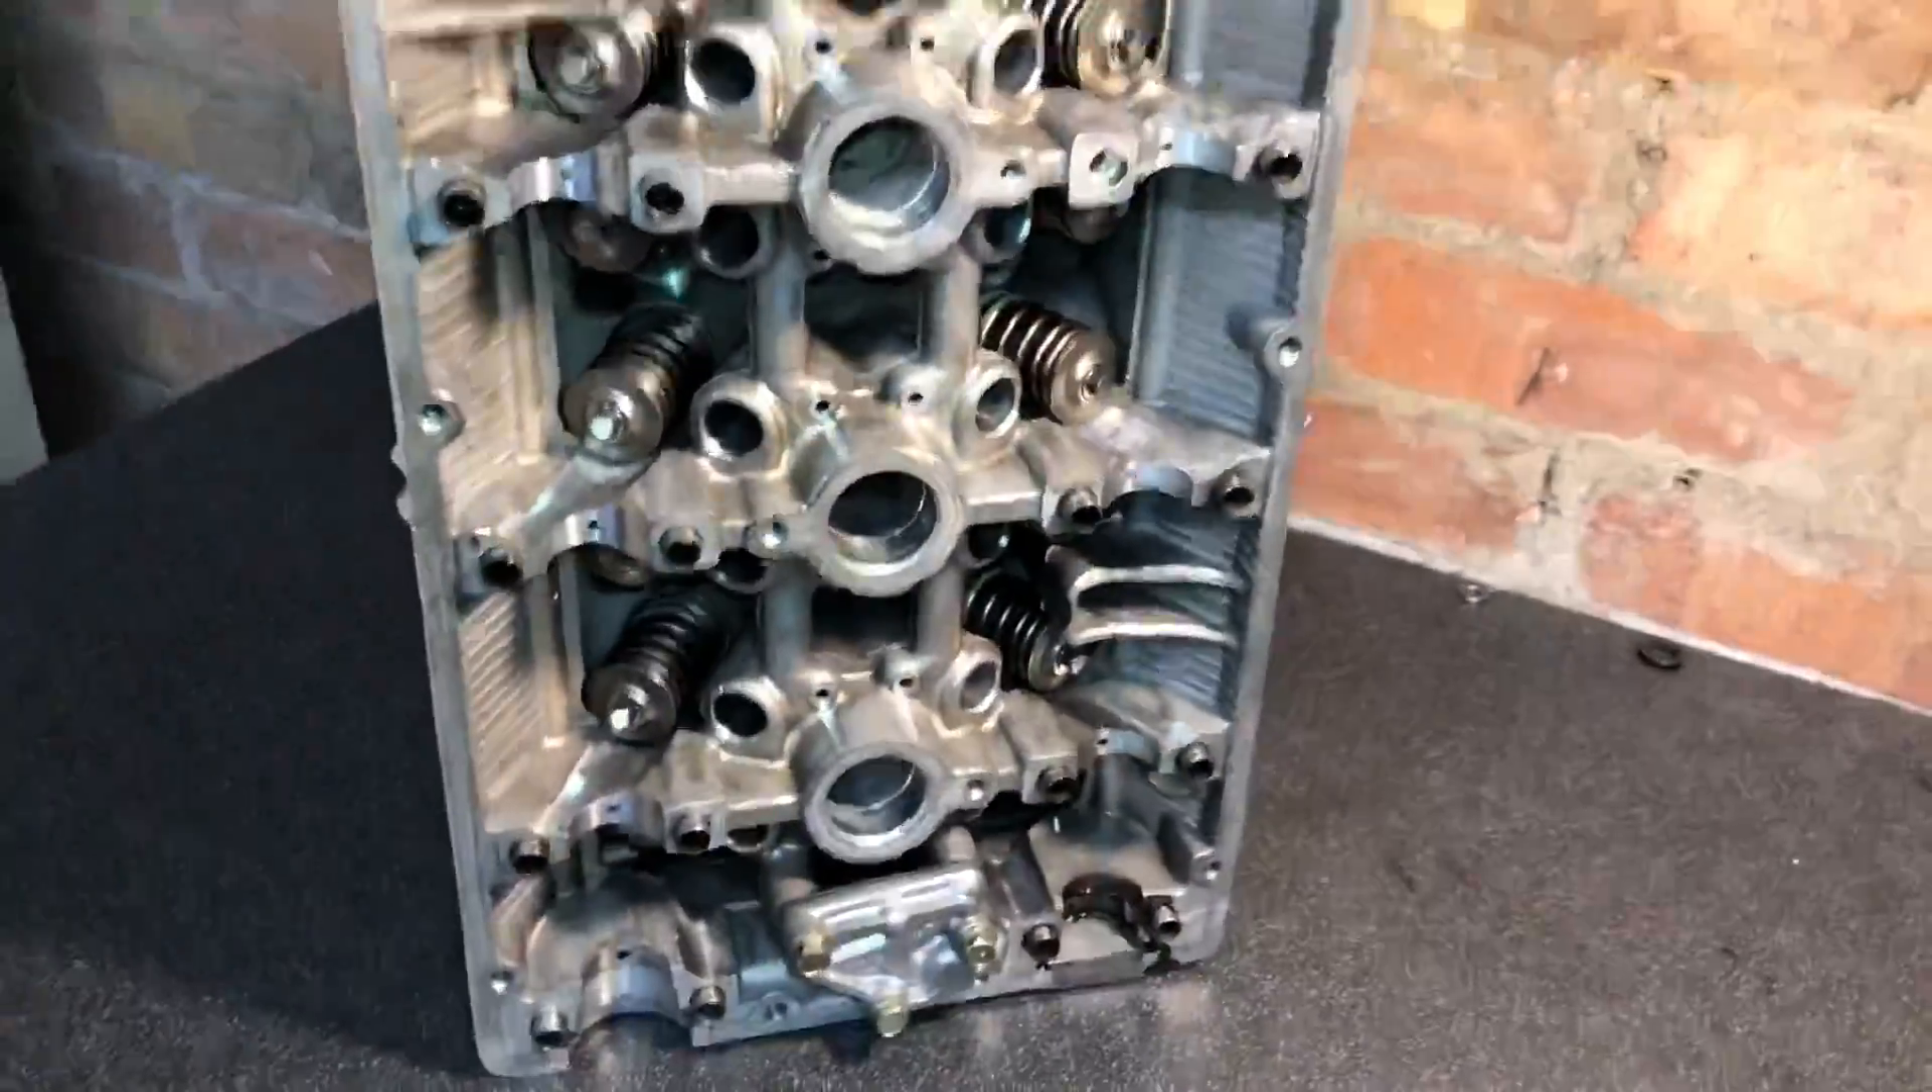We've got the kelford cams to go on there the brand new lifters to go in as well.